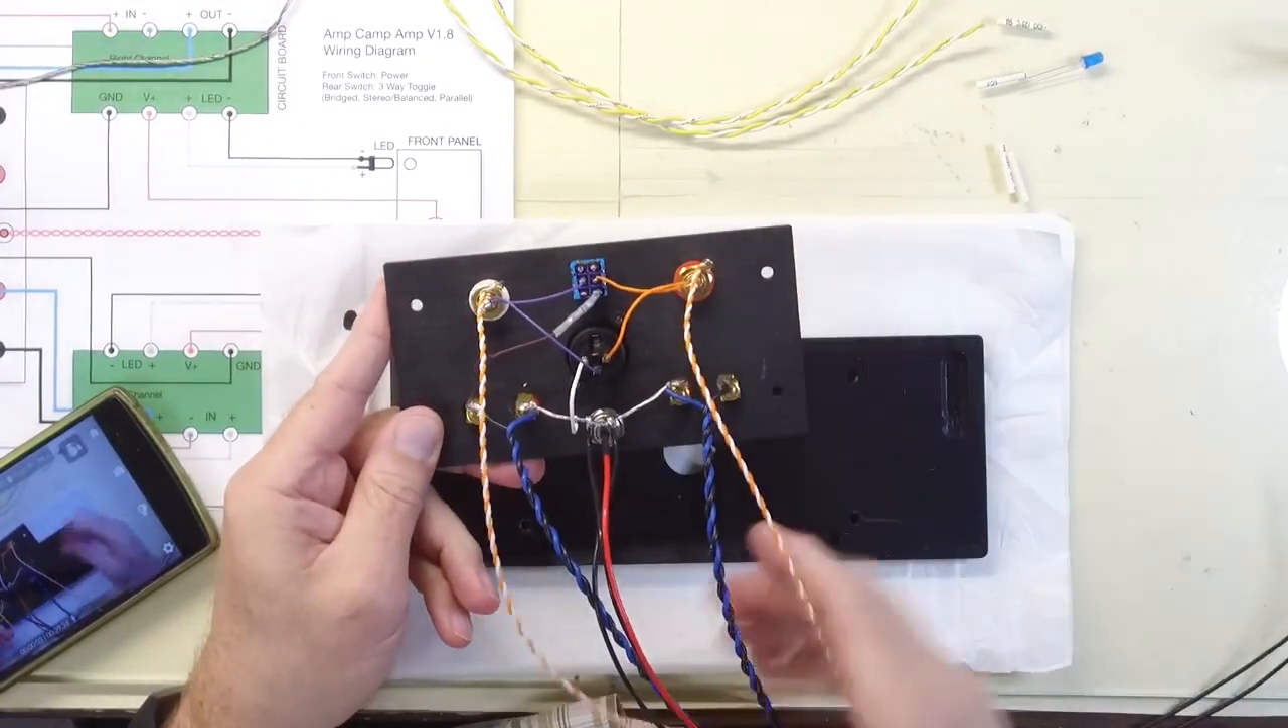Well I've got uh the back plate all wired with the uh flying leads here and uh you'll see that I didn't um use all the wire that came with the kit.